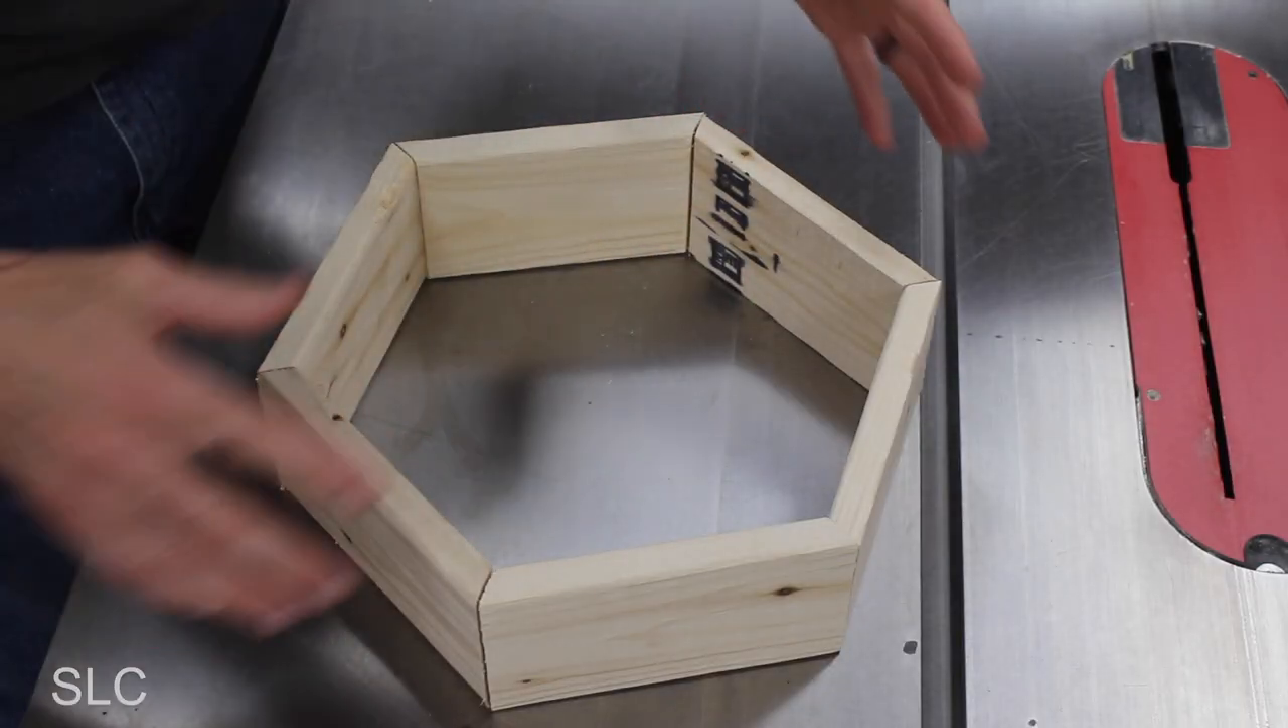As you can see here the angles are pretty good it looks like a nice hexagon.